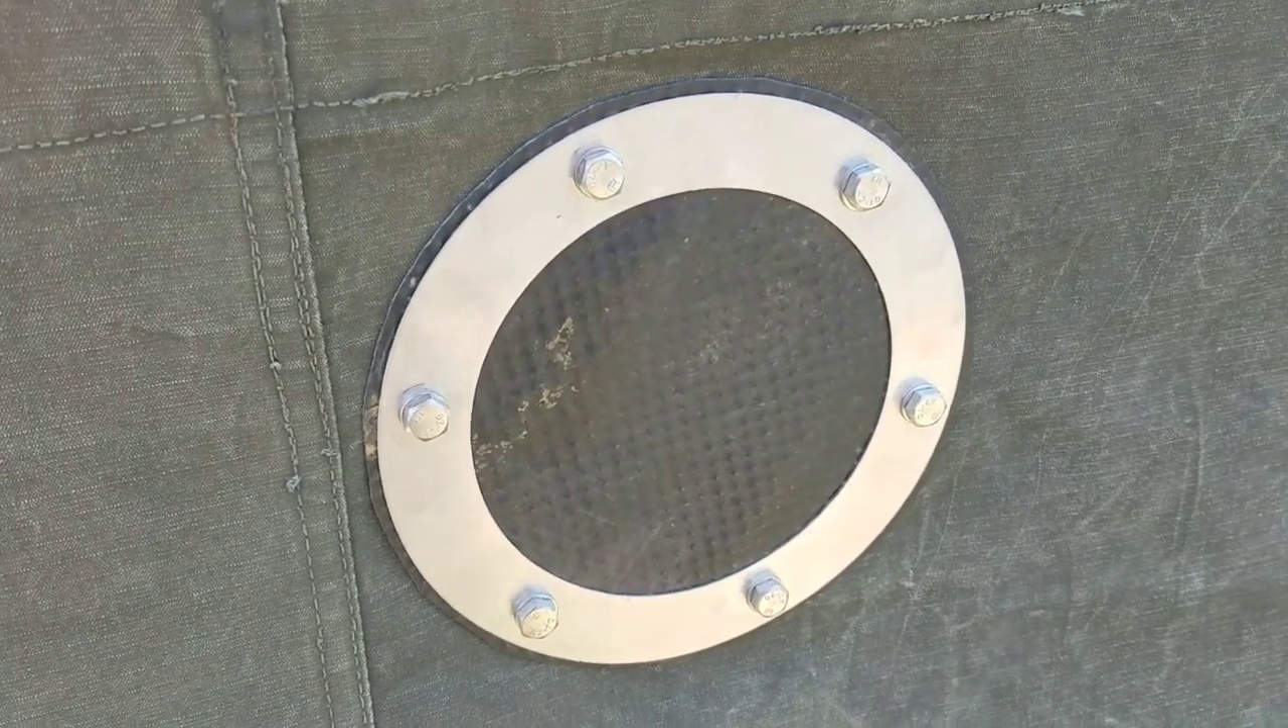Yeah just to just to finish off this one off guys here's the blanking plate installed from the outside.